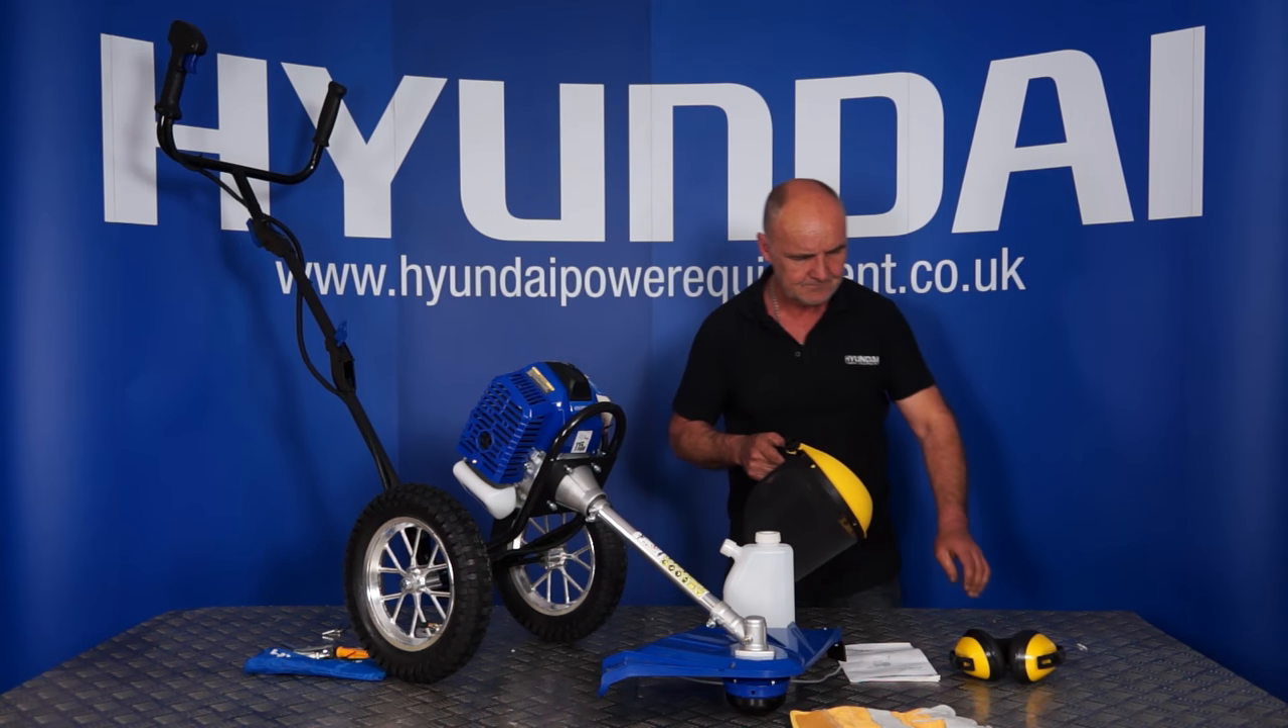That's the visor fitted.